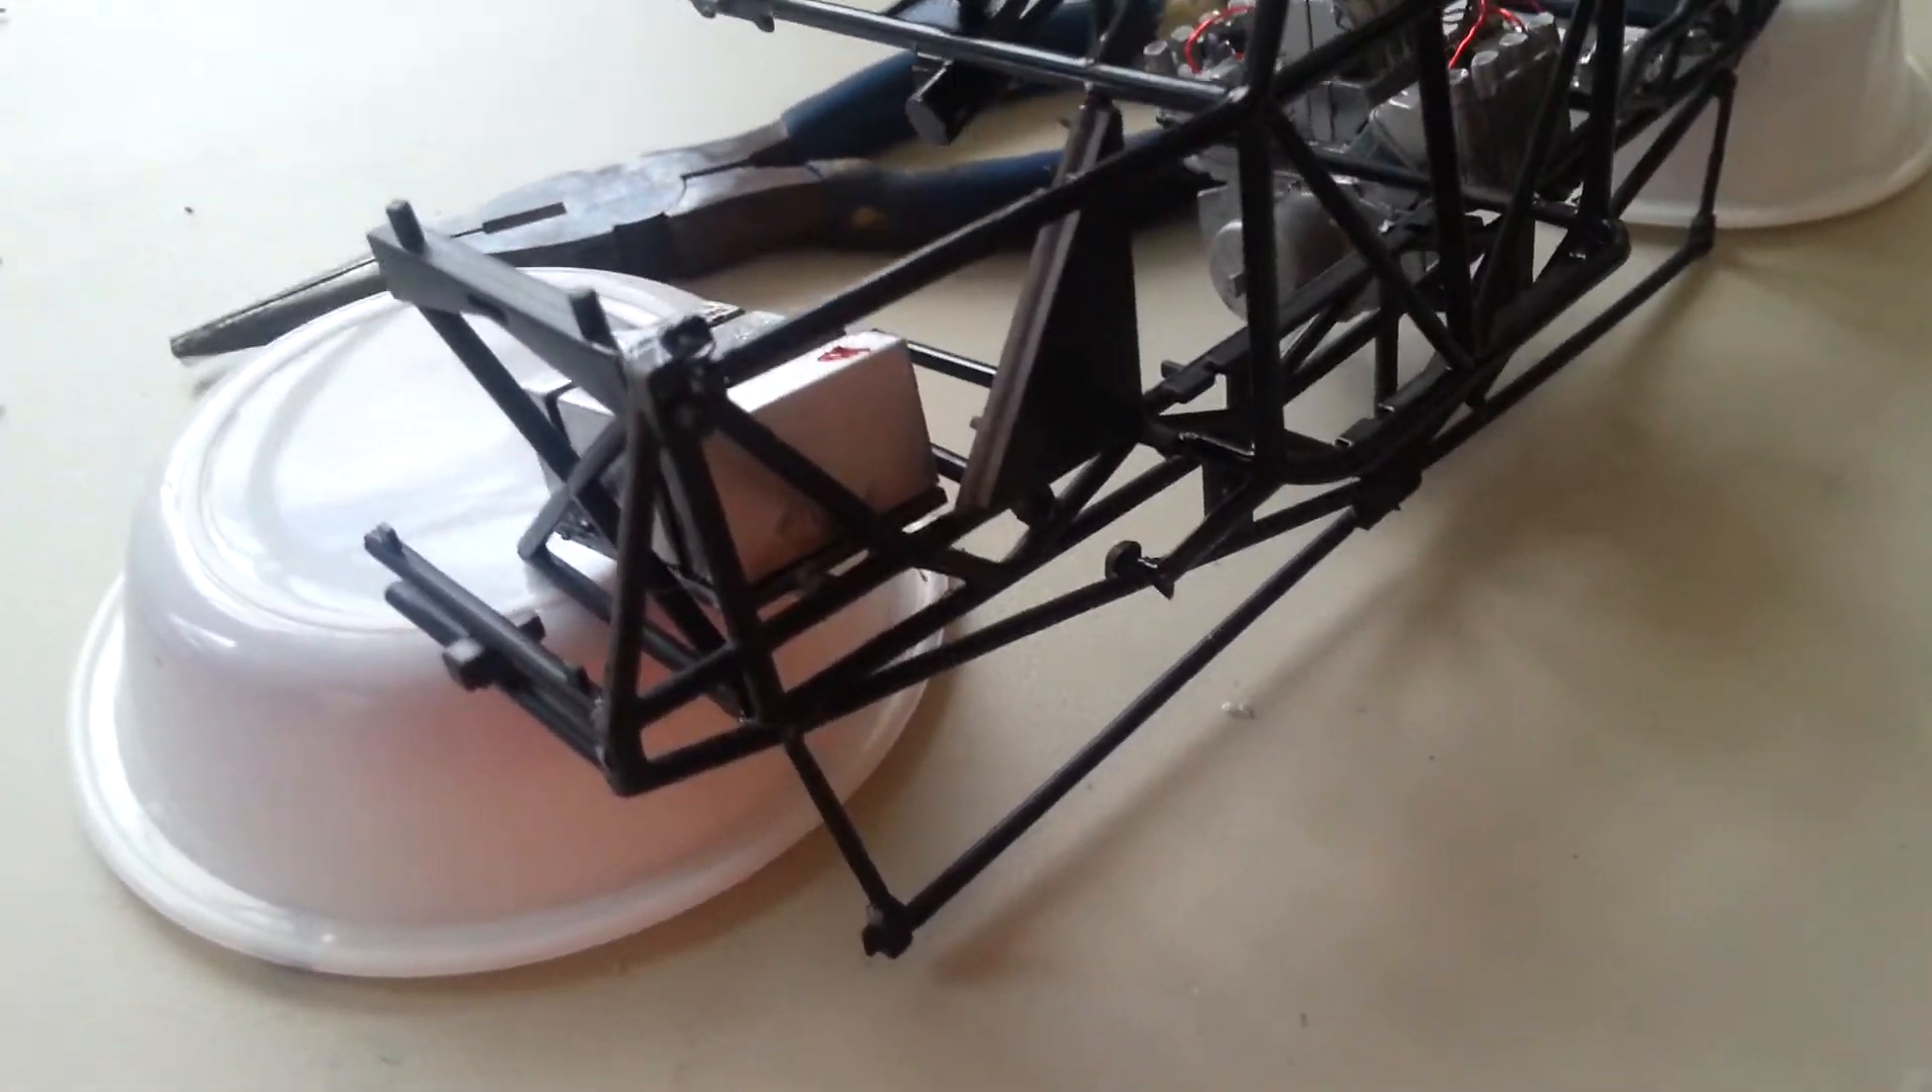That is half of the frame built here with the engine in it.